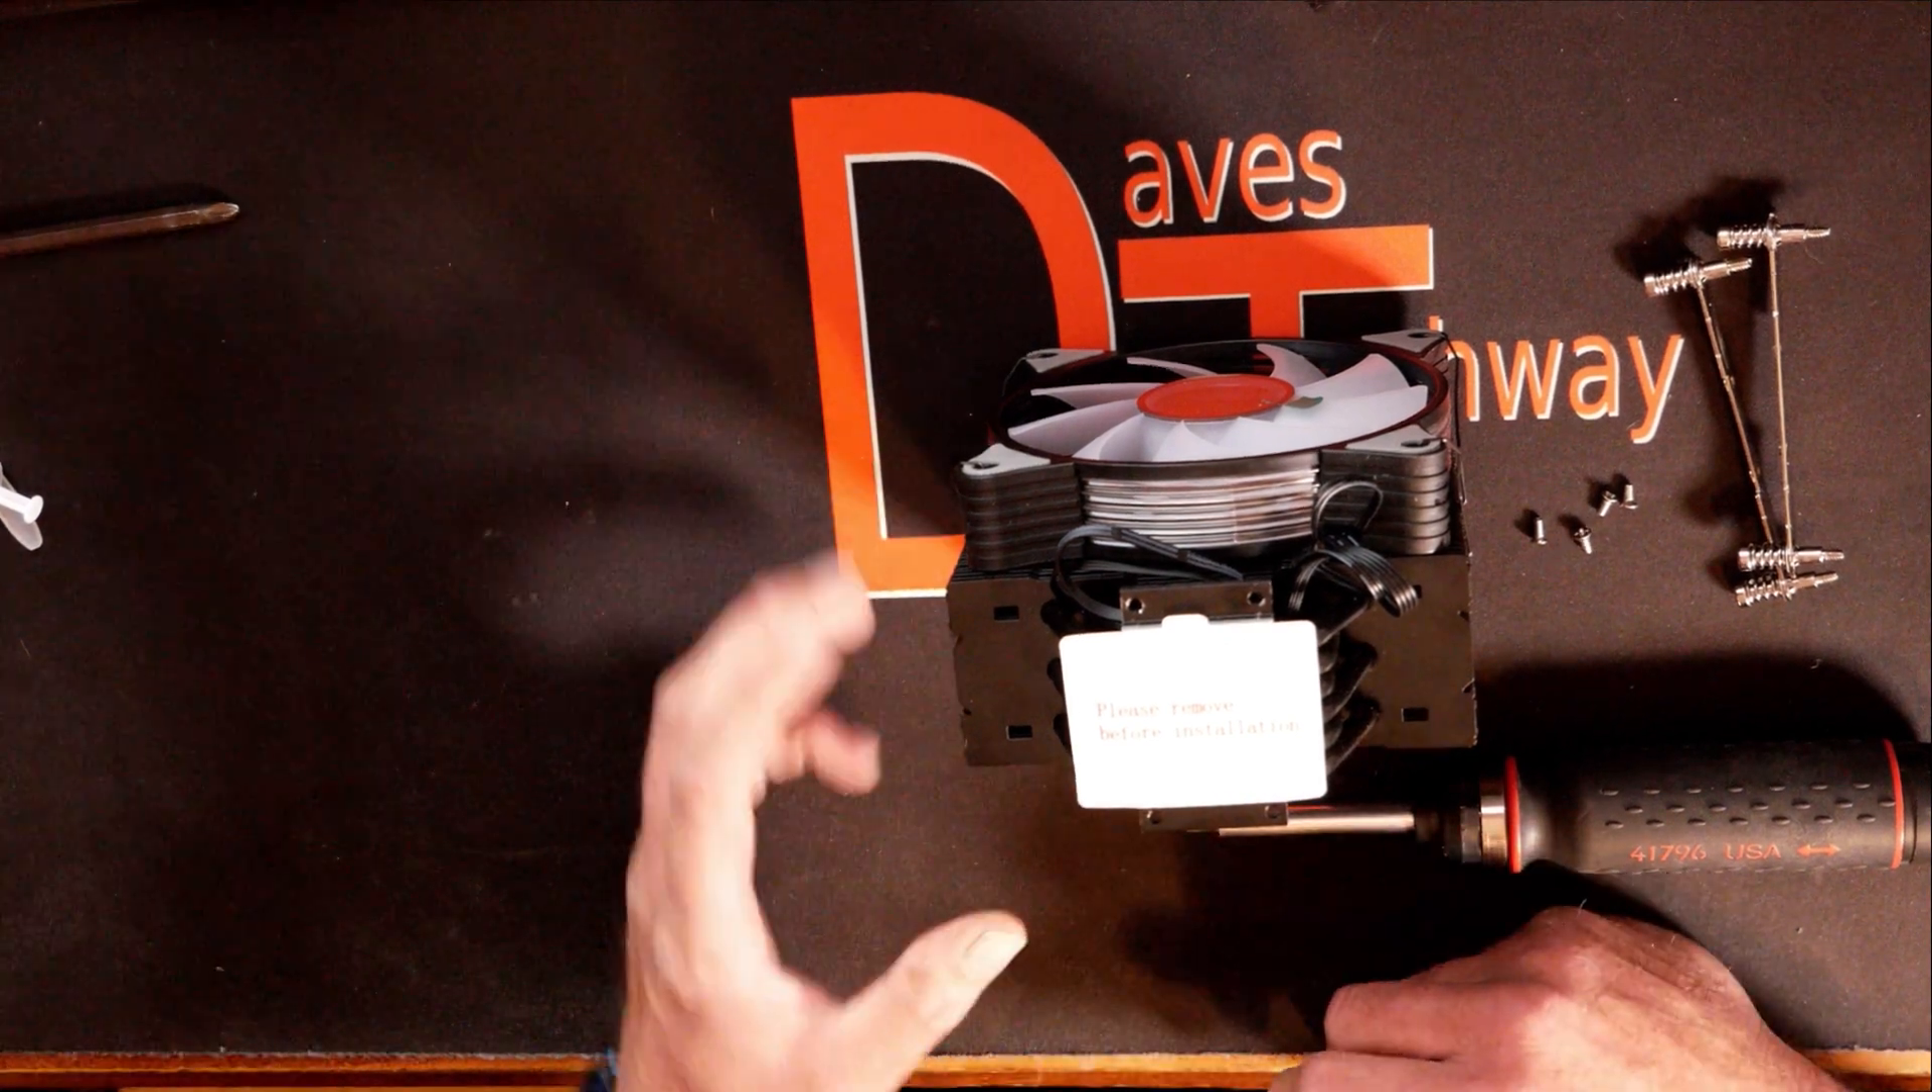And as you can see, there is a piece of paper here that we will have to remove before we install this onto the motherboard, we'll take care of that in a little bit.